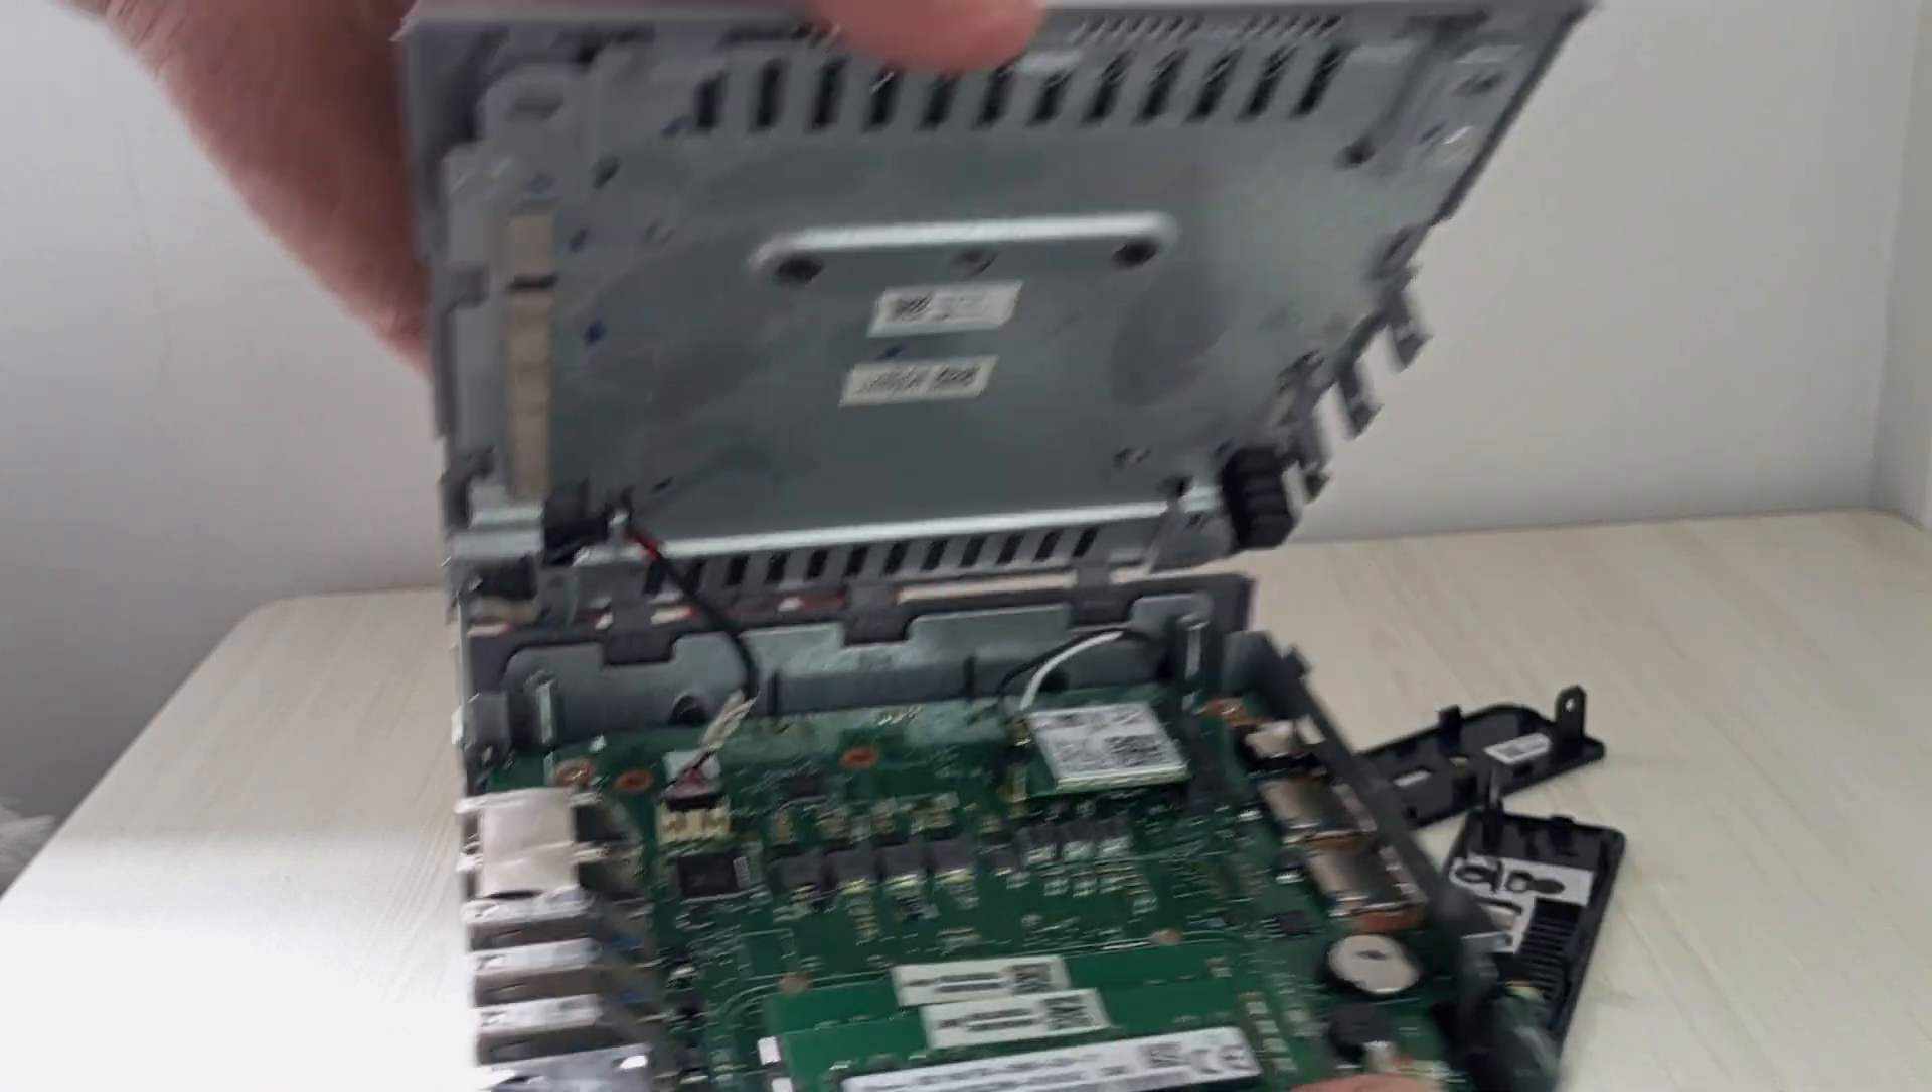With the bottom cover off, you'll see the heart of the CX -I4.